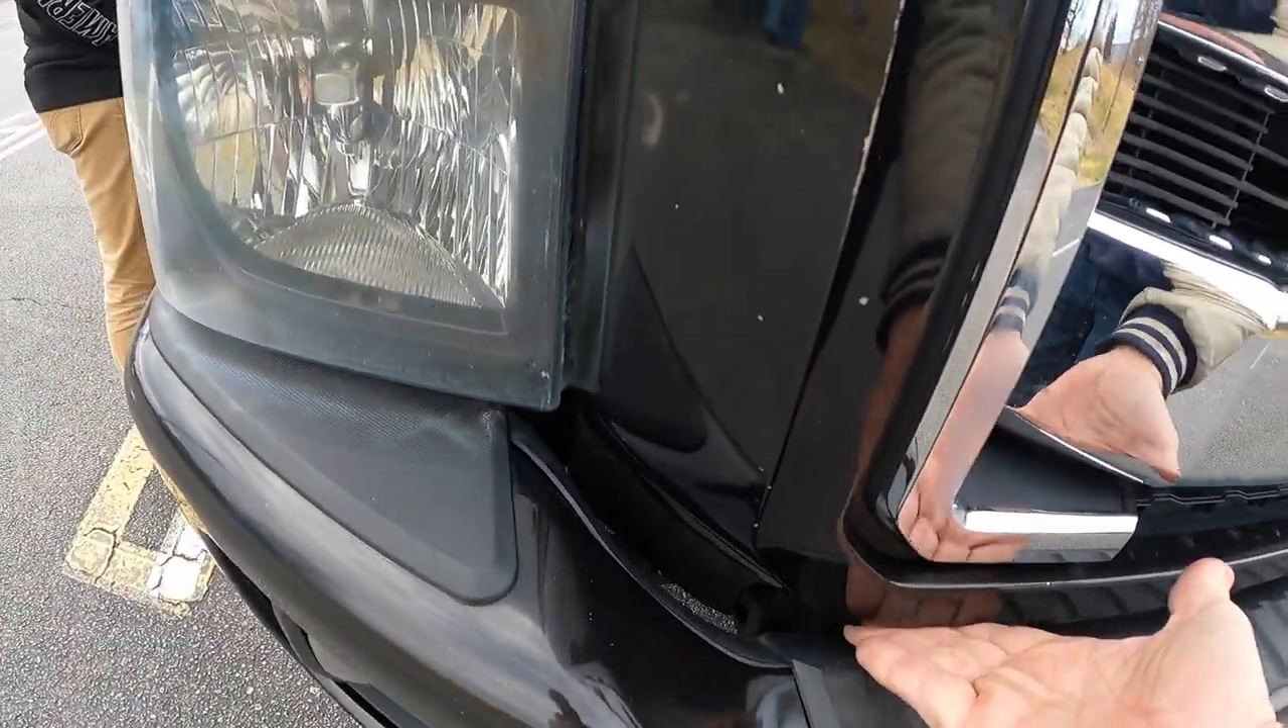Look at the gap between the bumper and the um grill right here.